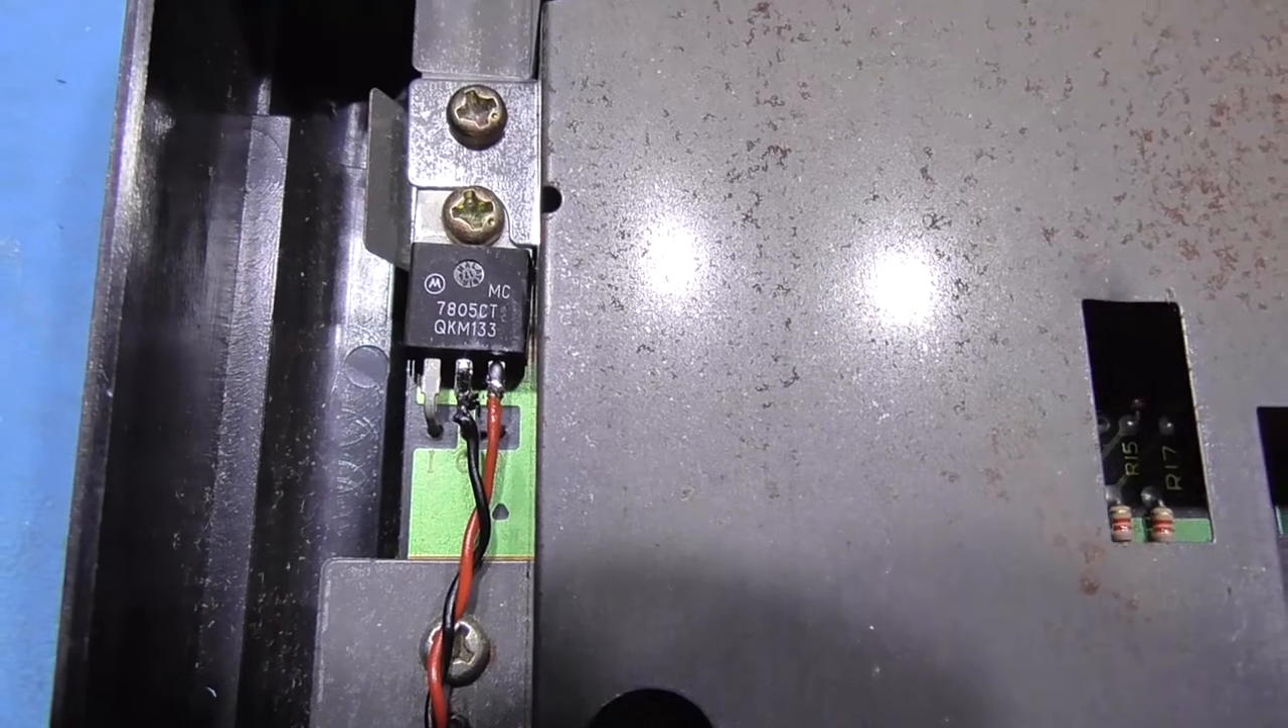As you can see I'm all wired into the voltage regulator.